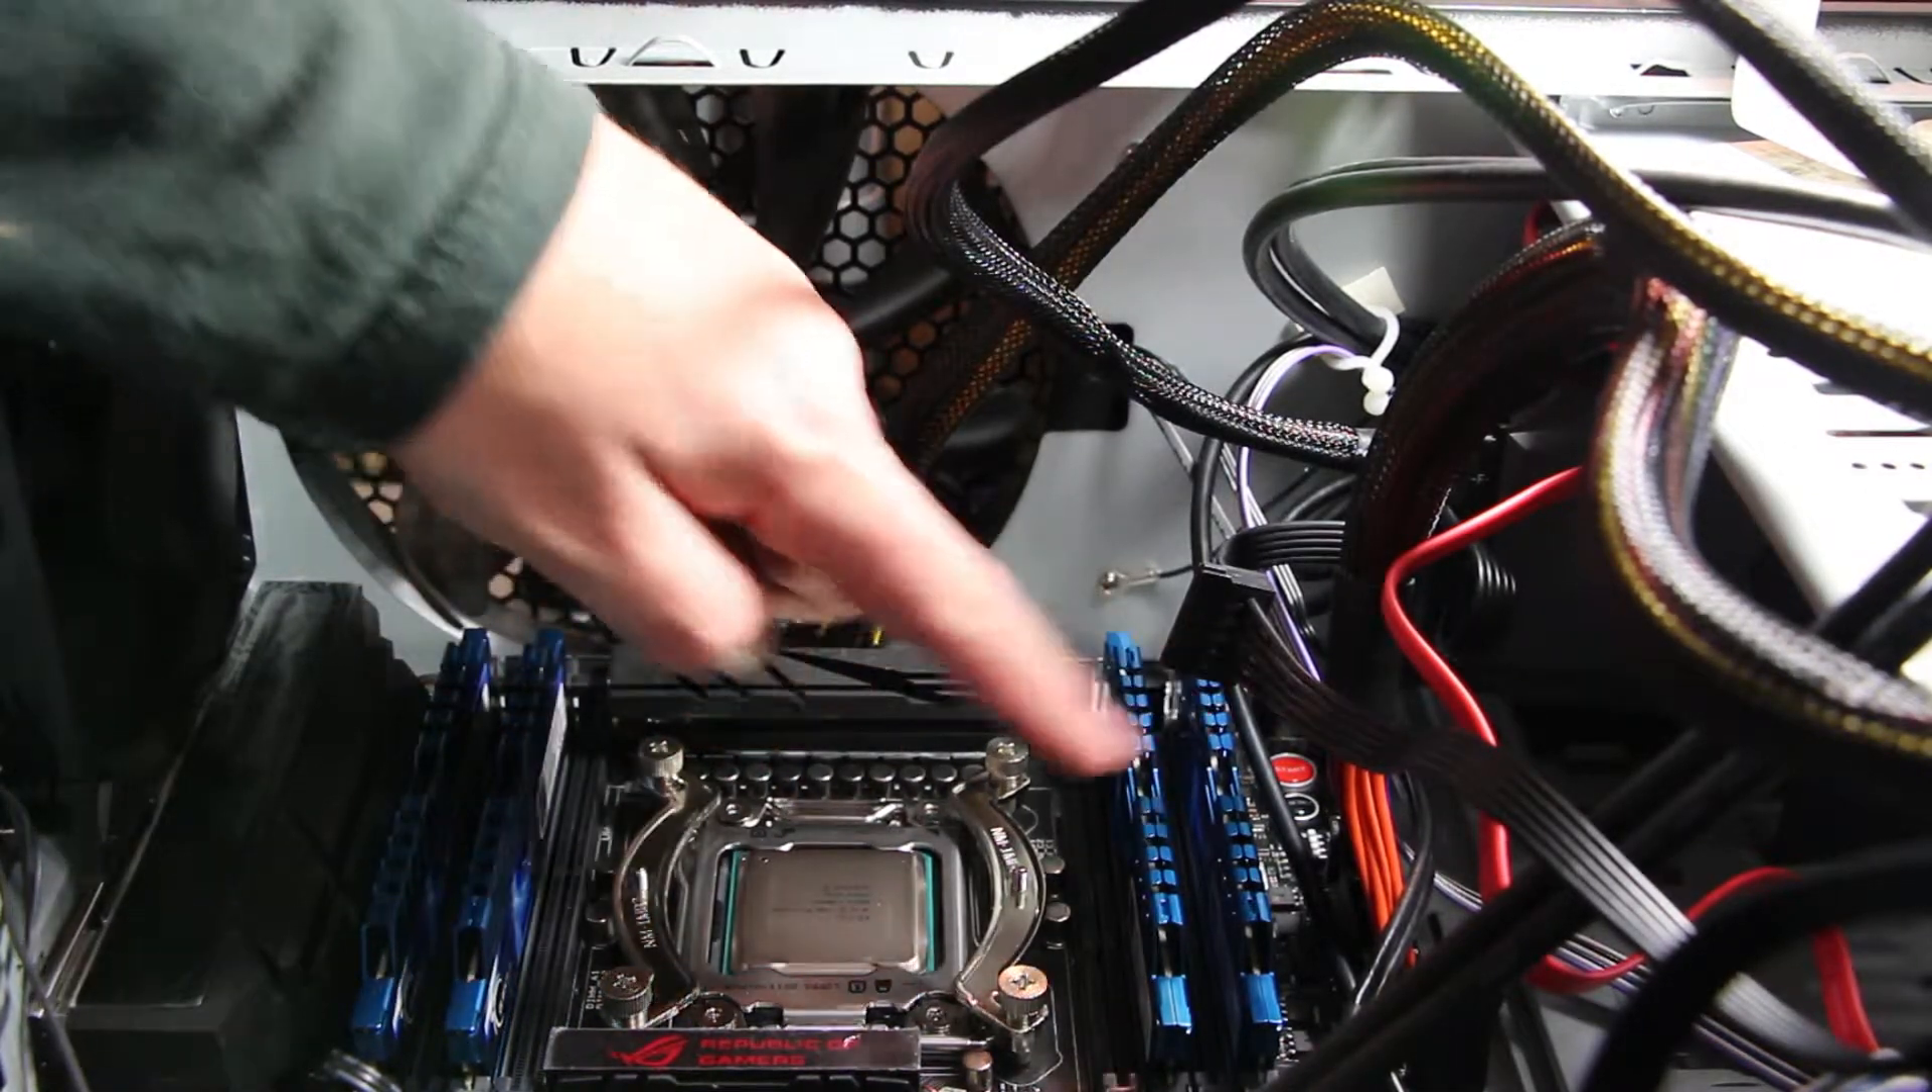You'll also notice I've installed my CPU and I've installed my RAM.